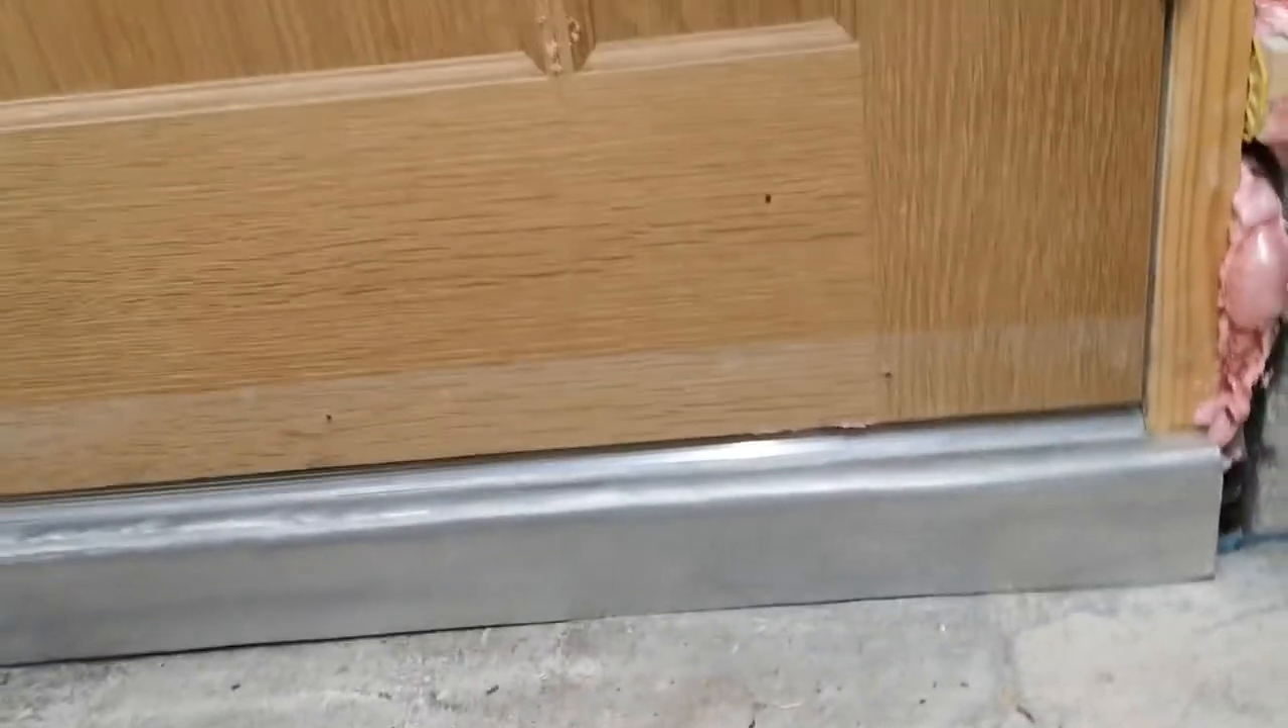As you can see the steps finally on now.